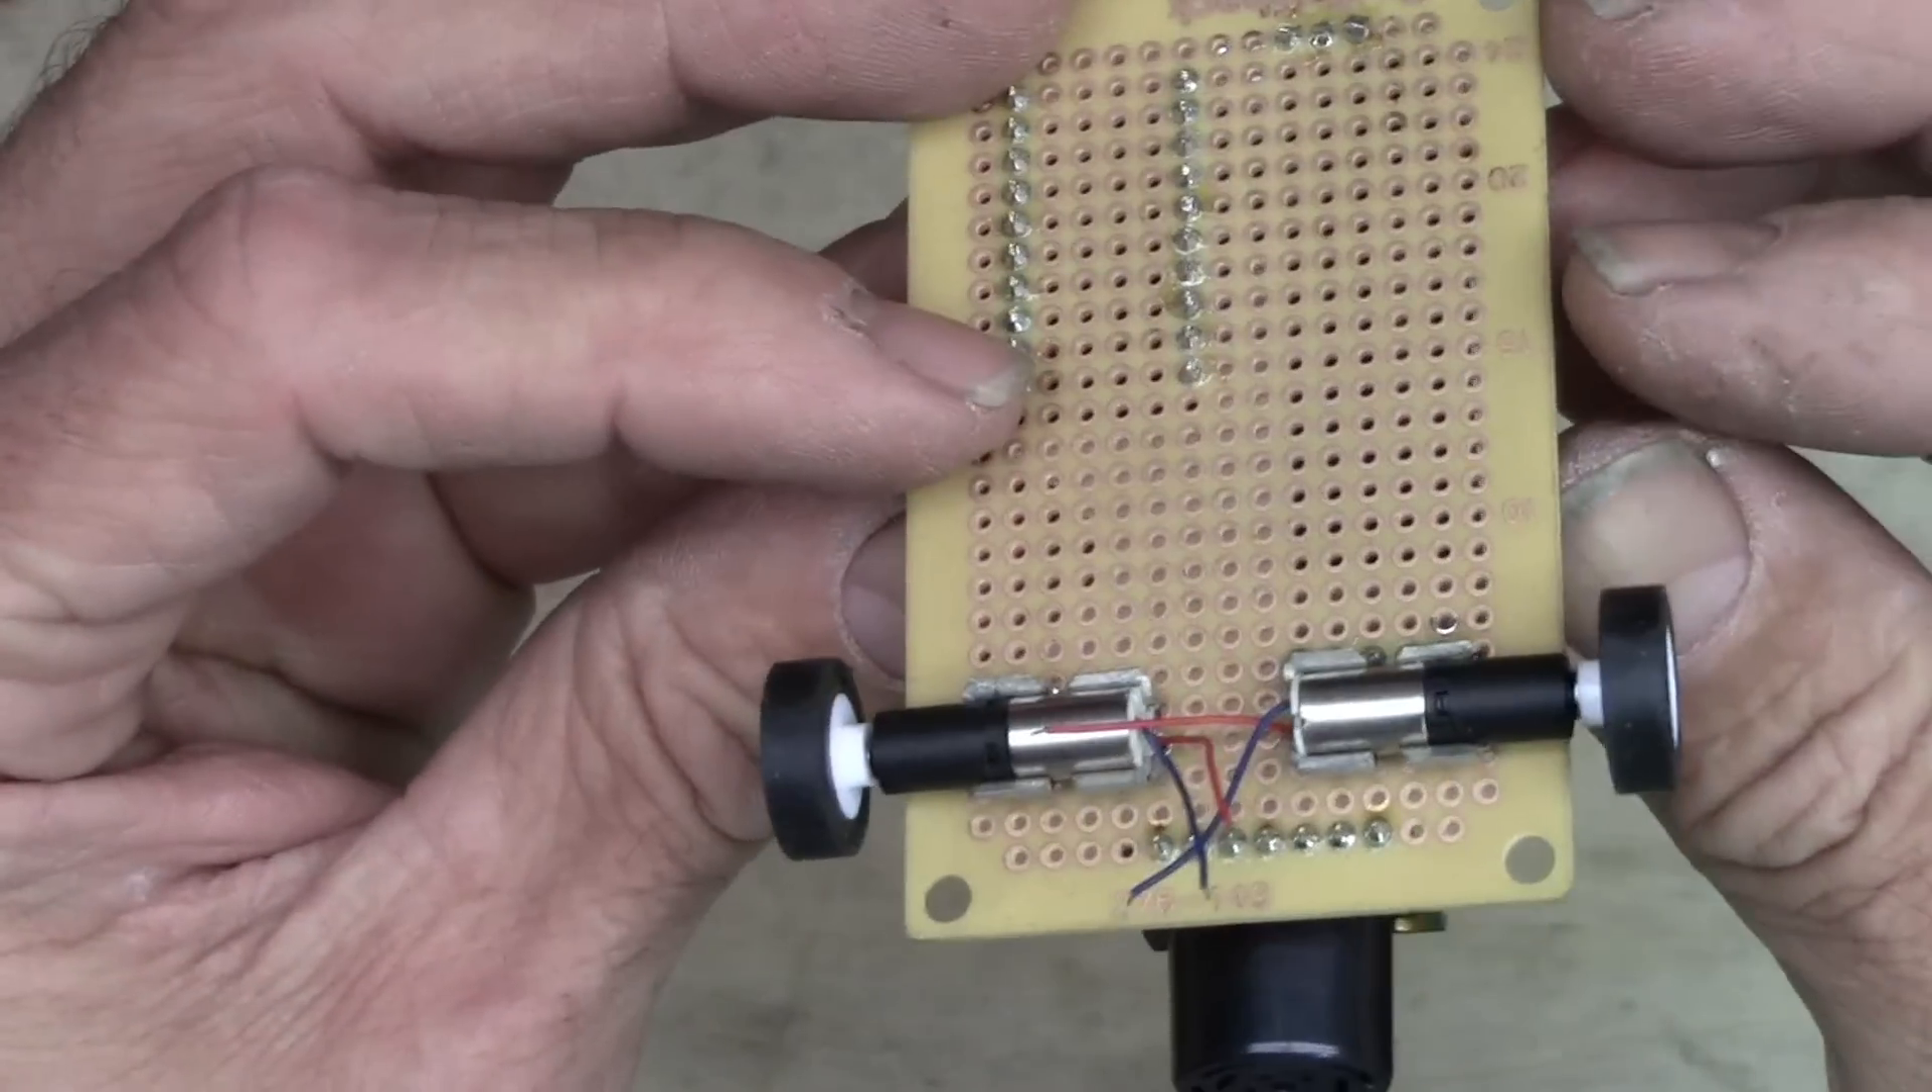Motors mounted up. Cute, huh? They just clip into those fuse holders.